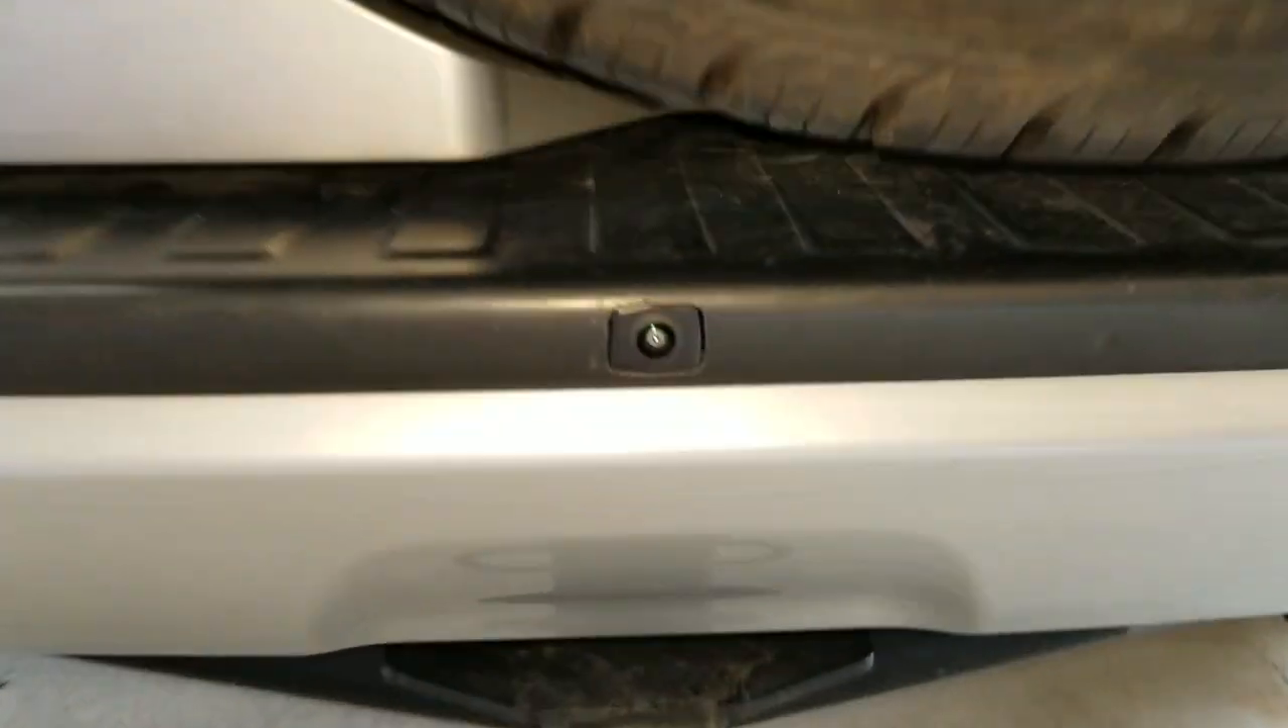Okay, so I have the camera installed. Looks pretty good. Get nice and close.